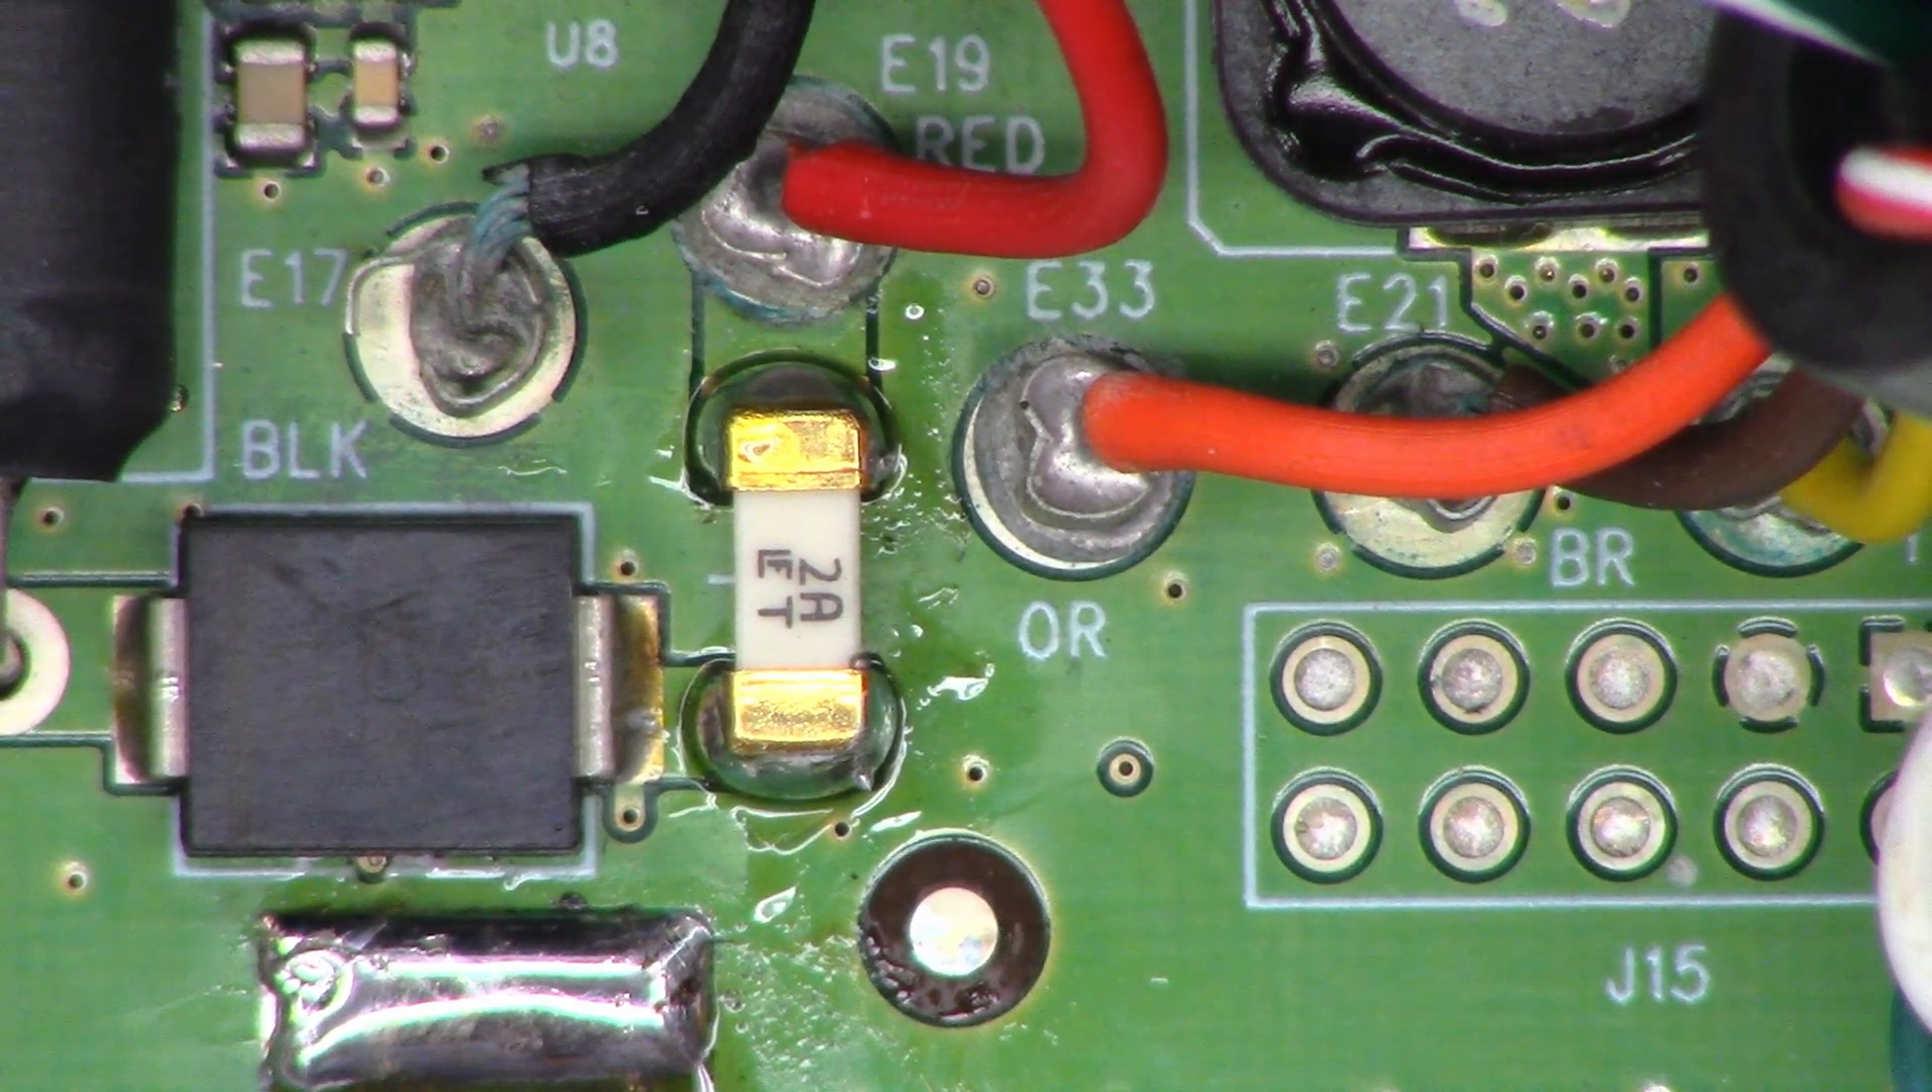All right there we go fuse is installed.